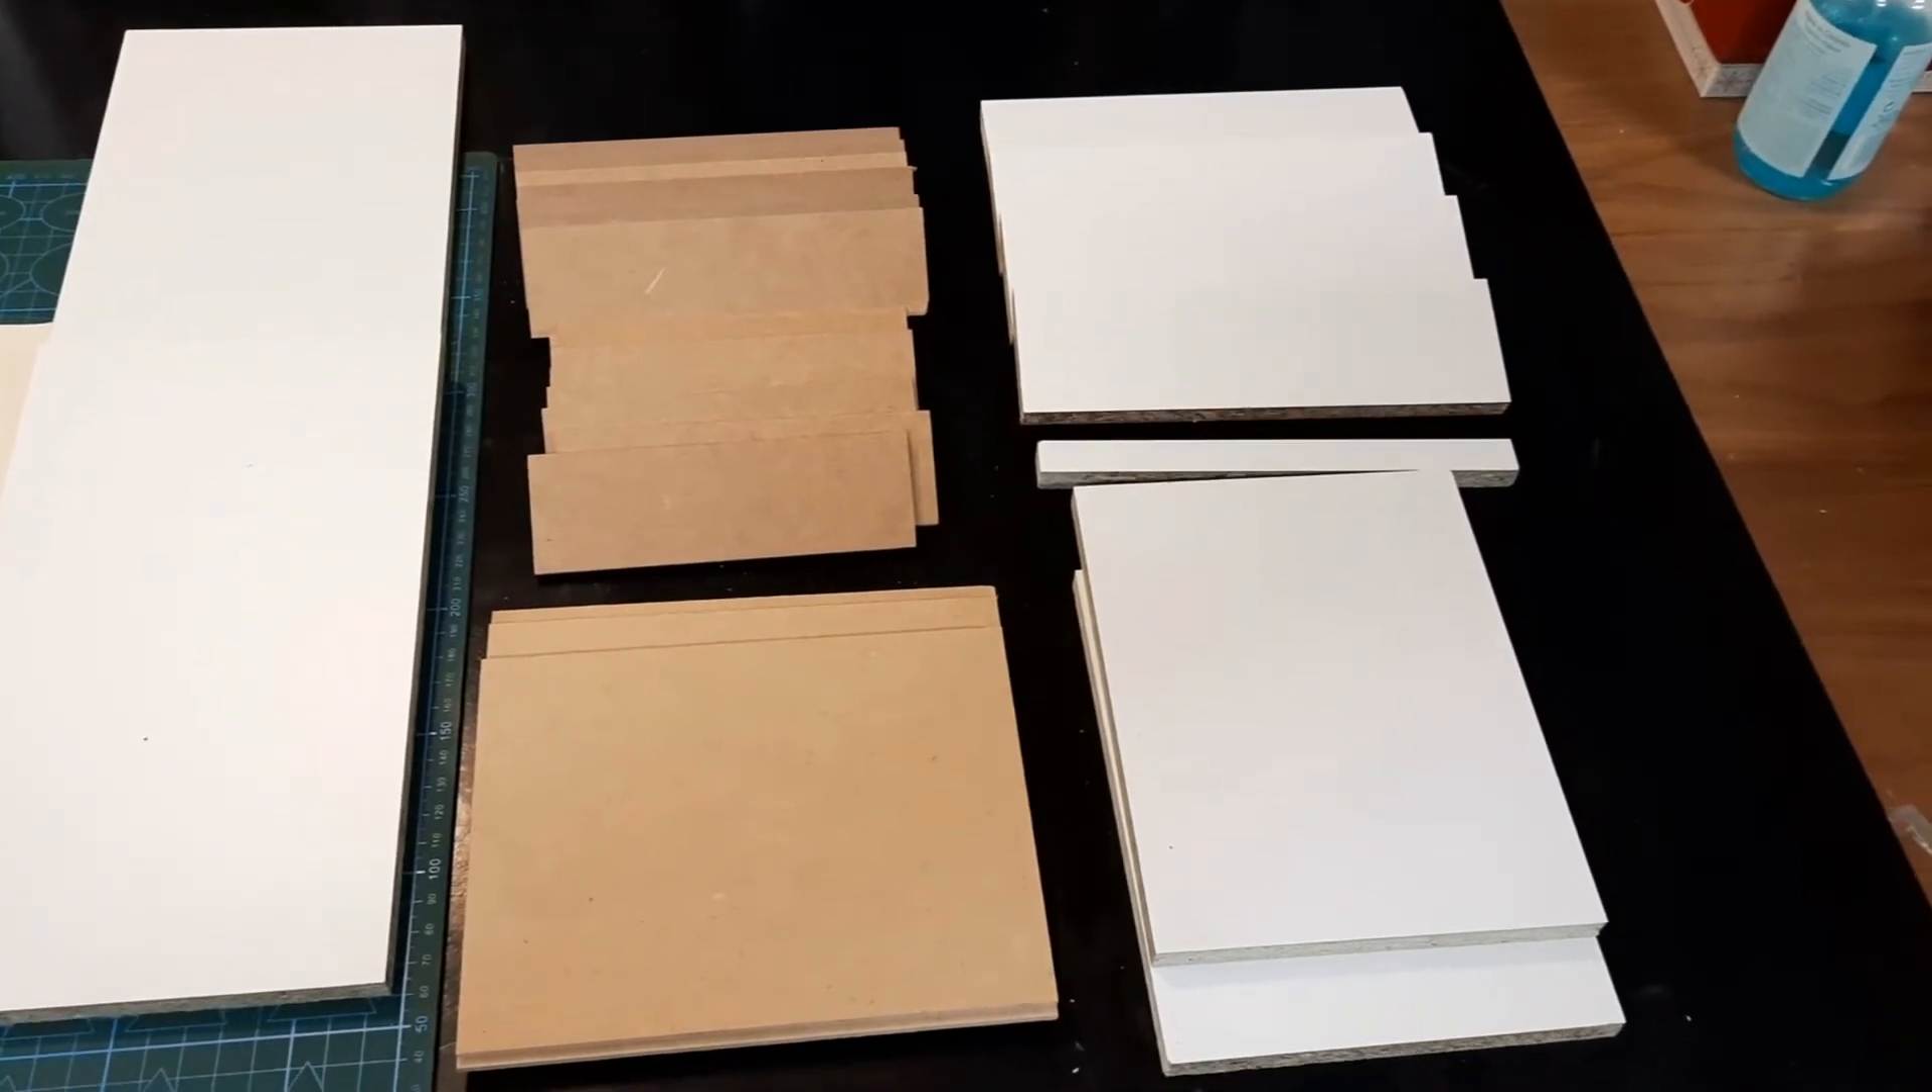Aquí veis todas las piezas cortadas. Solamente nos falta cantear, nos falta ensamblar cajones.